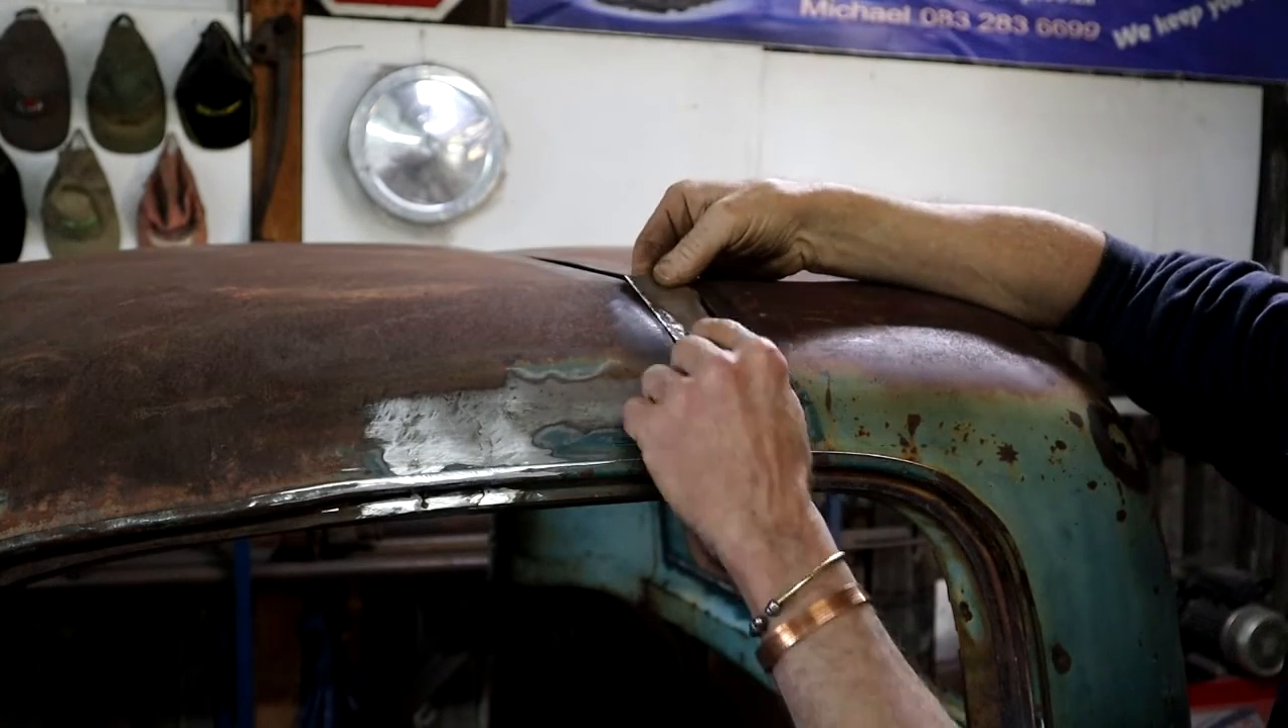But I've still got to deal with this gap that runs all the way across the roof.